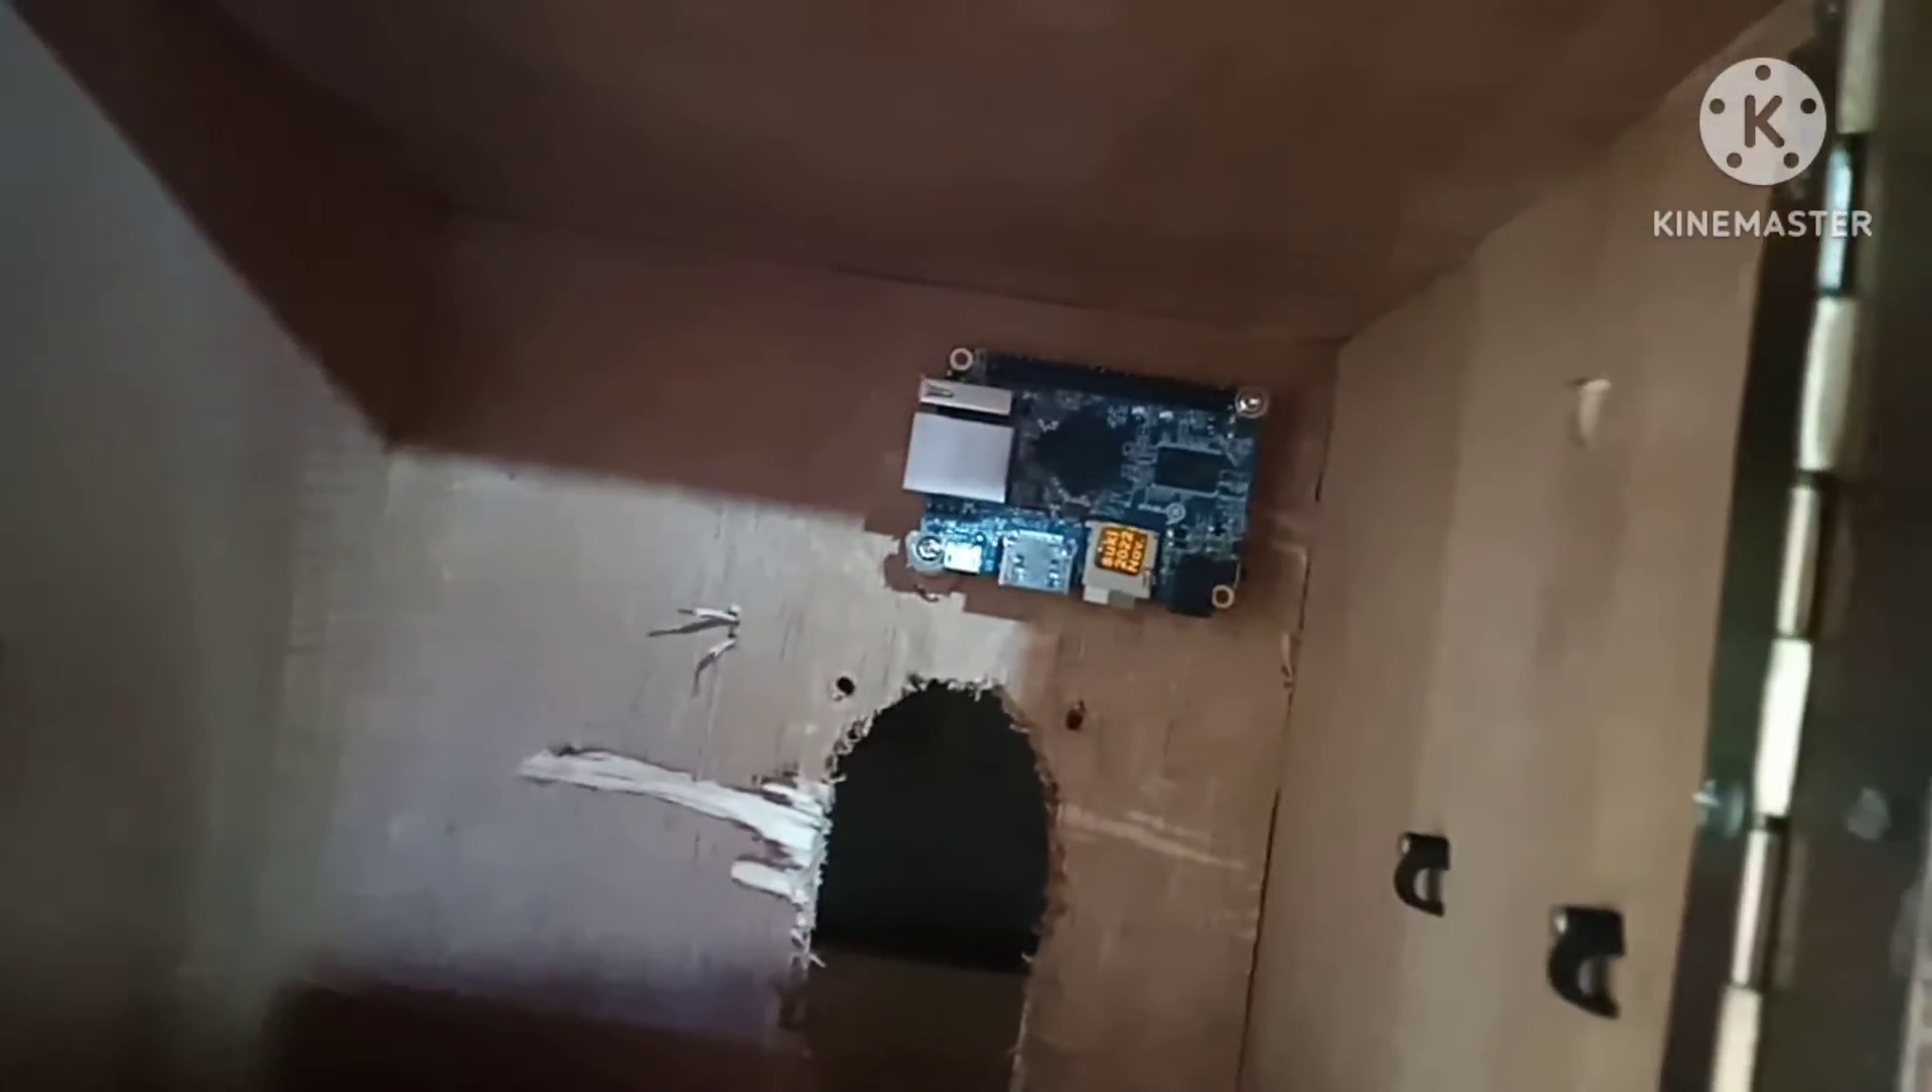So ayan guys Nalagay na natin yung board natin.